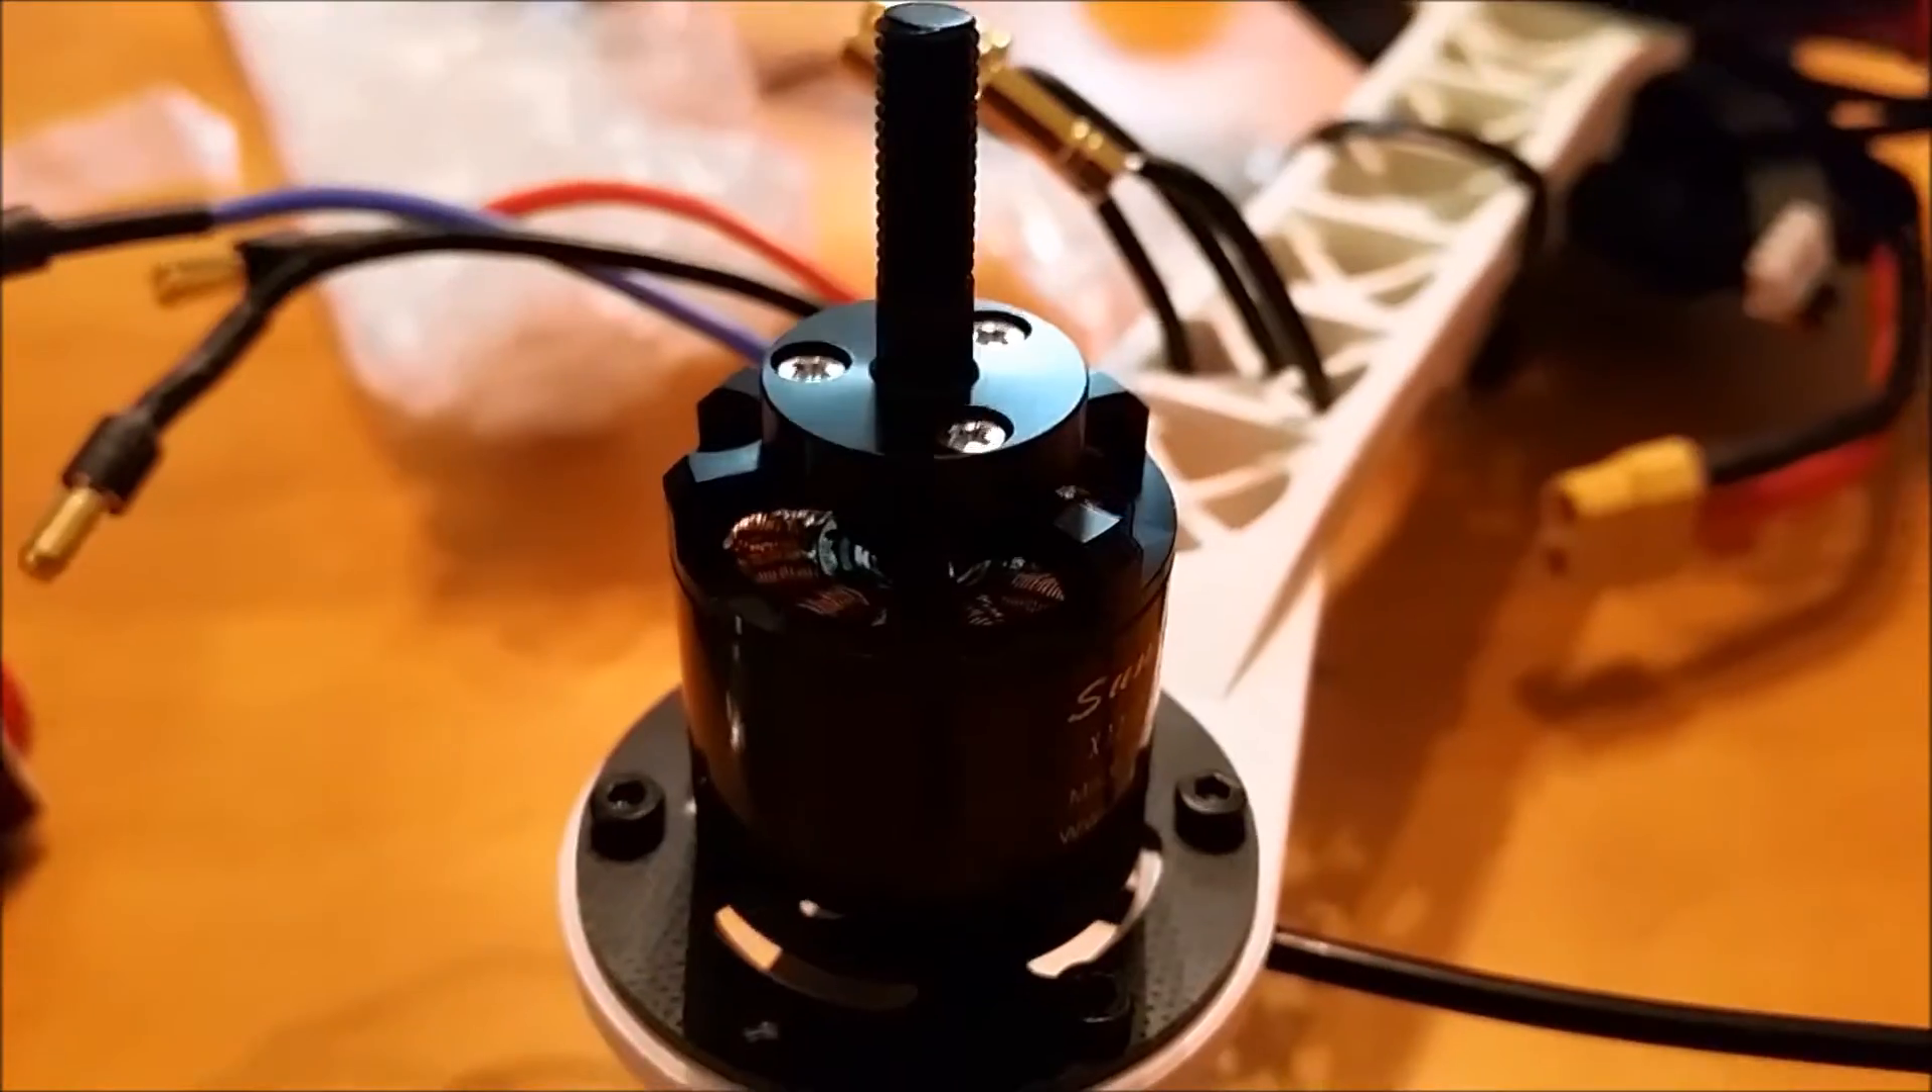Now we have the motor mounted to the quadcopter arm. We put the bolts in here and here and here and here mounted on there.